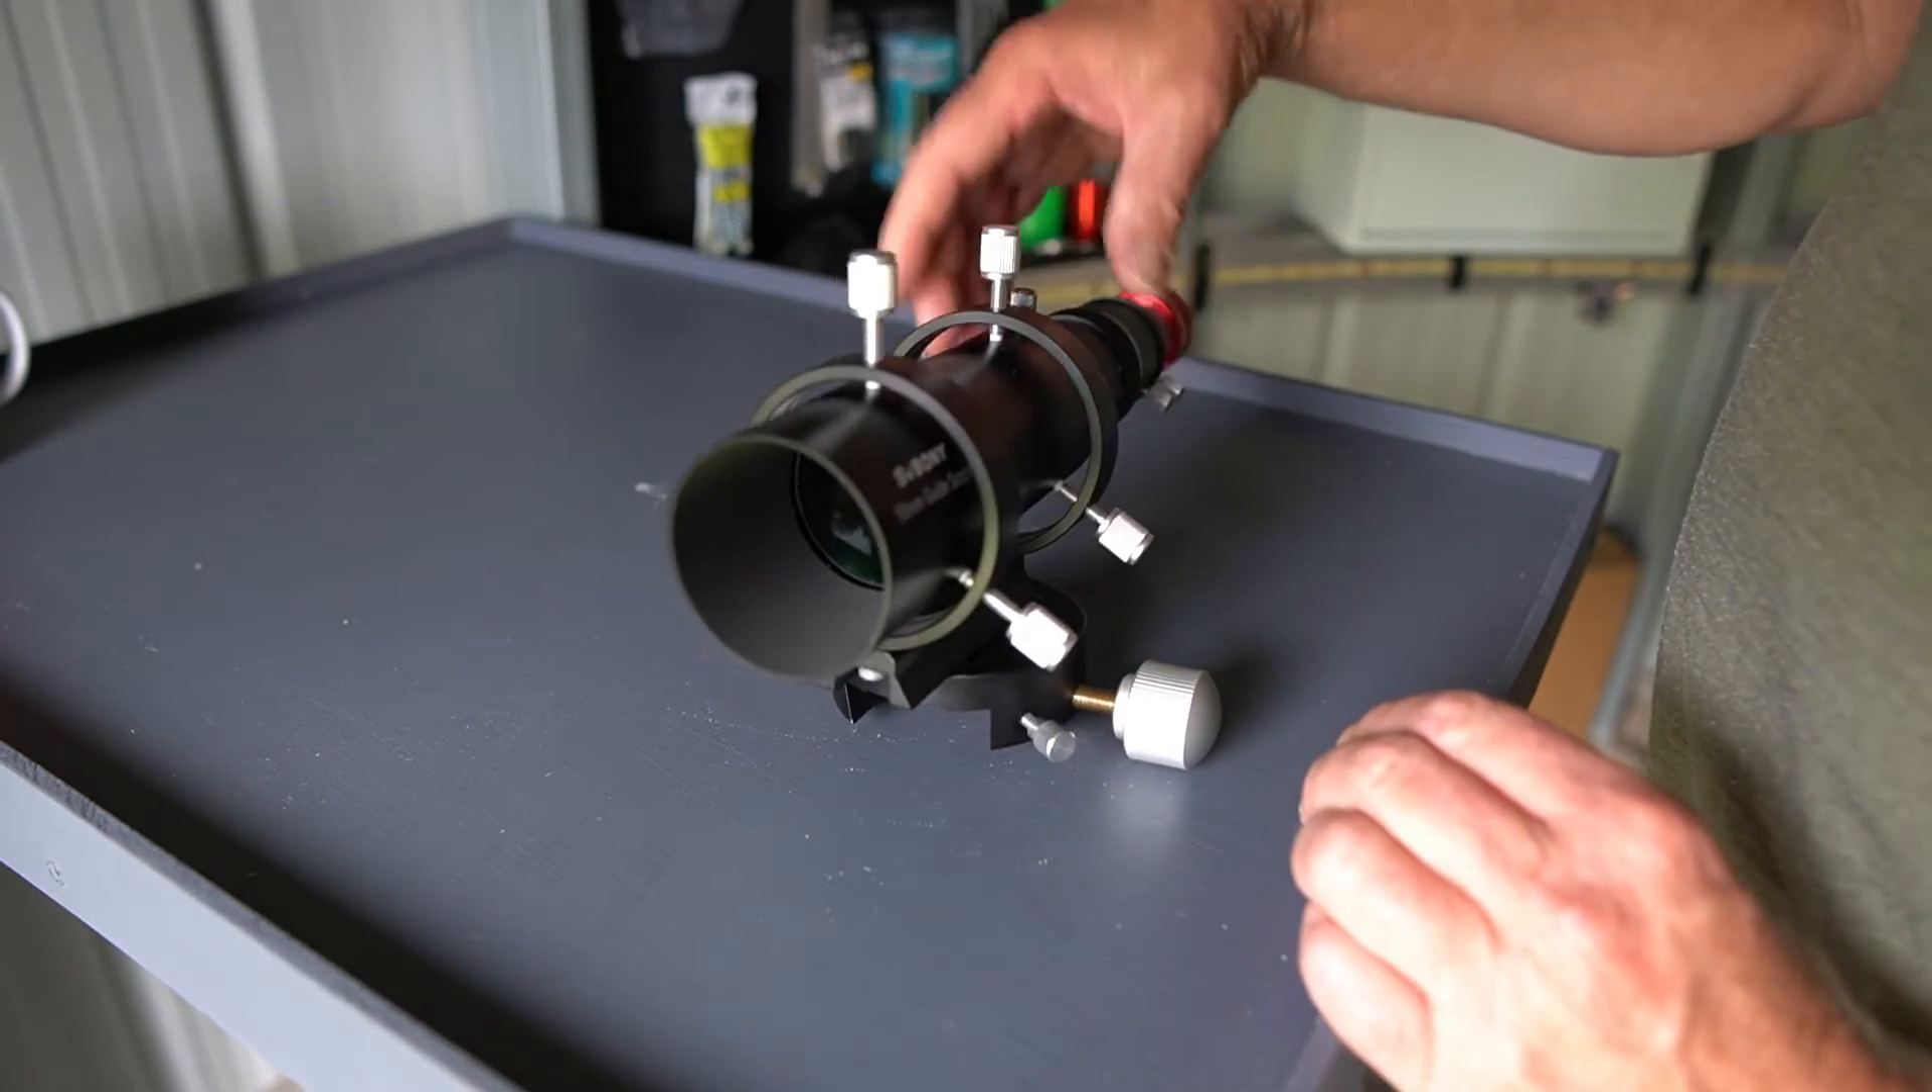Okay, so that's the little telescope, the little guide scope all put together now.